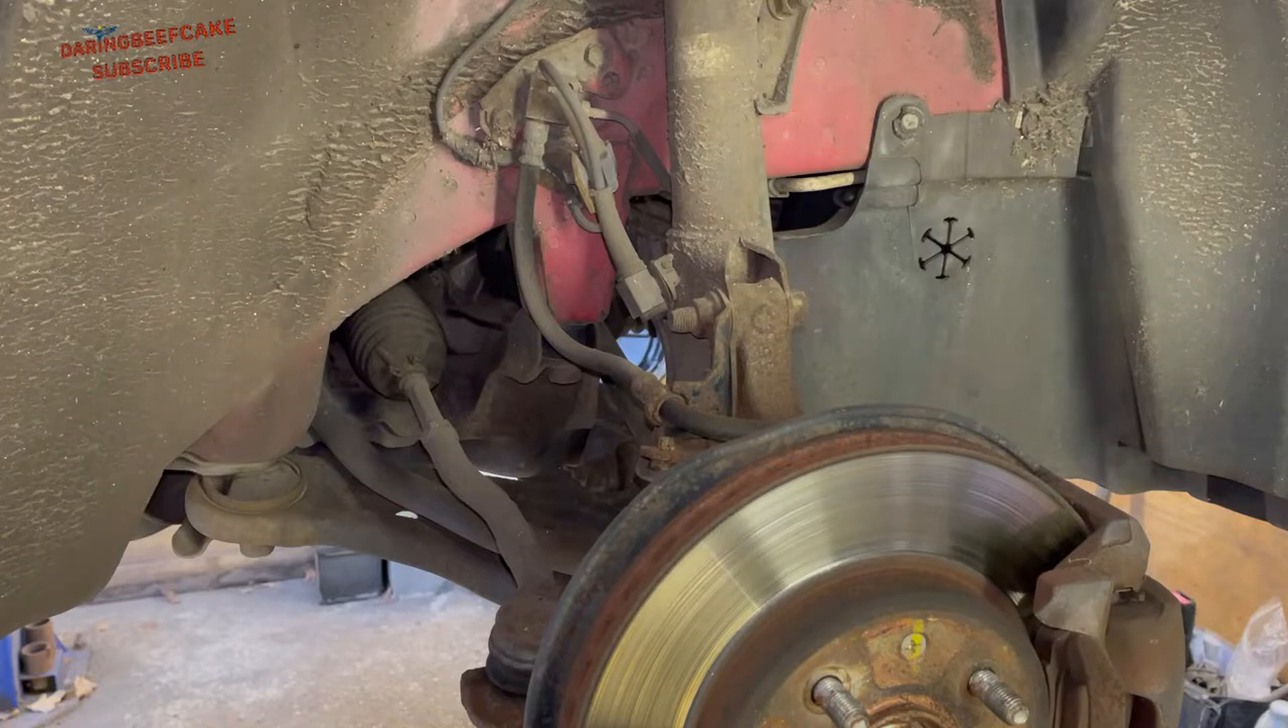Okay, so got the wheel off.